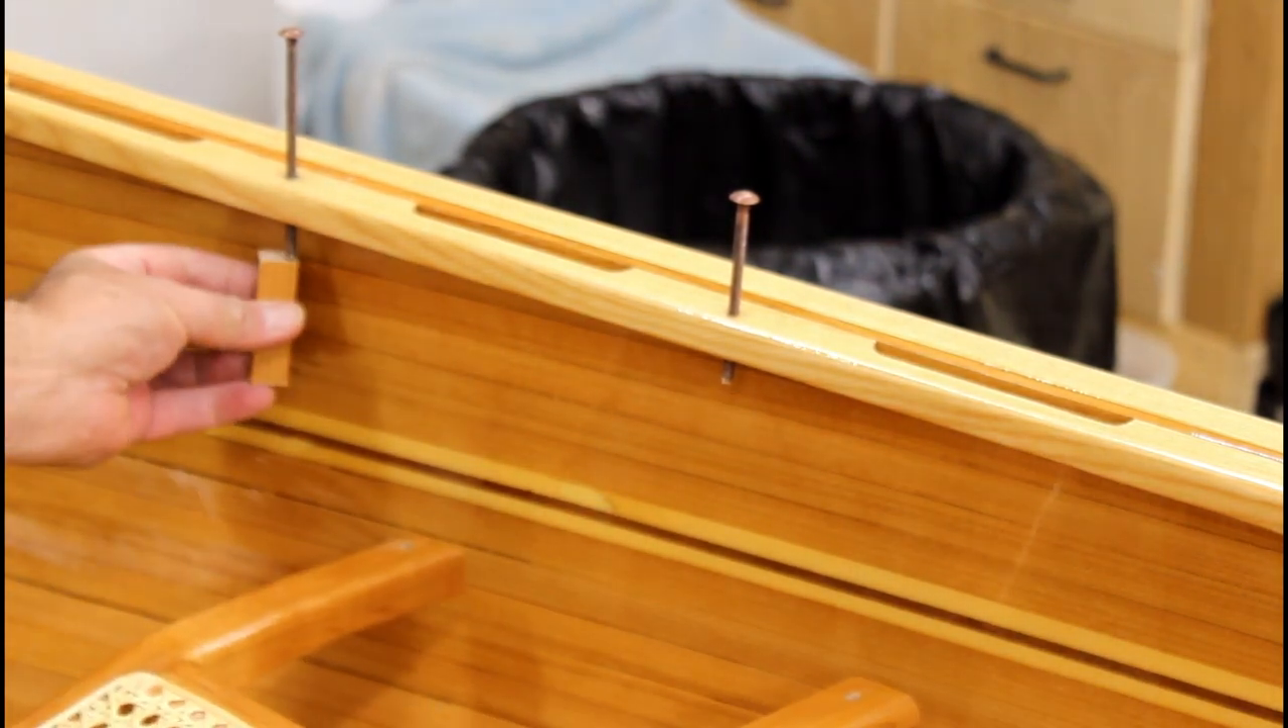And just put the bolts in, but I haven't pushed them all the way down.